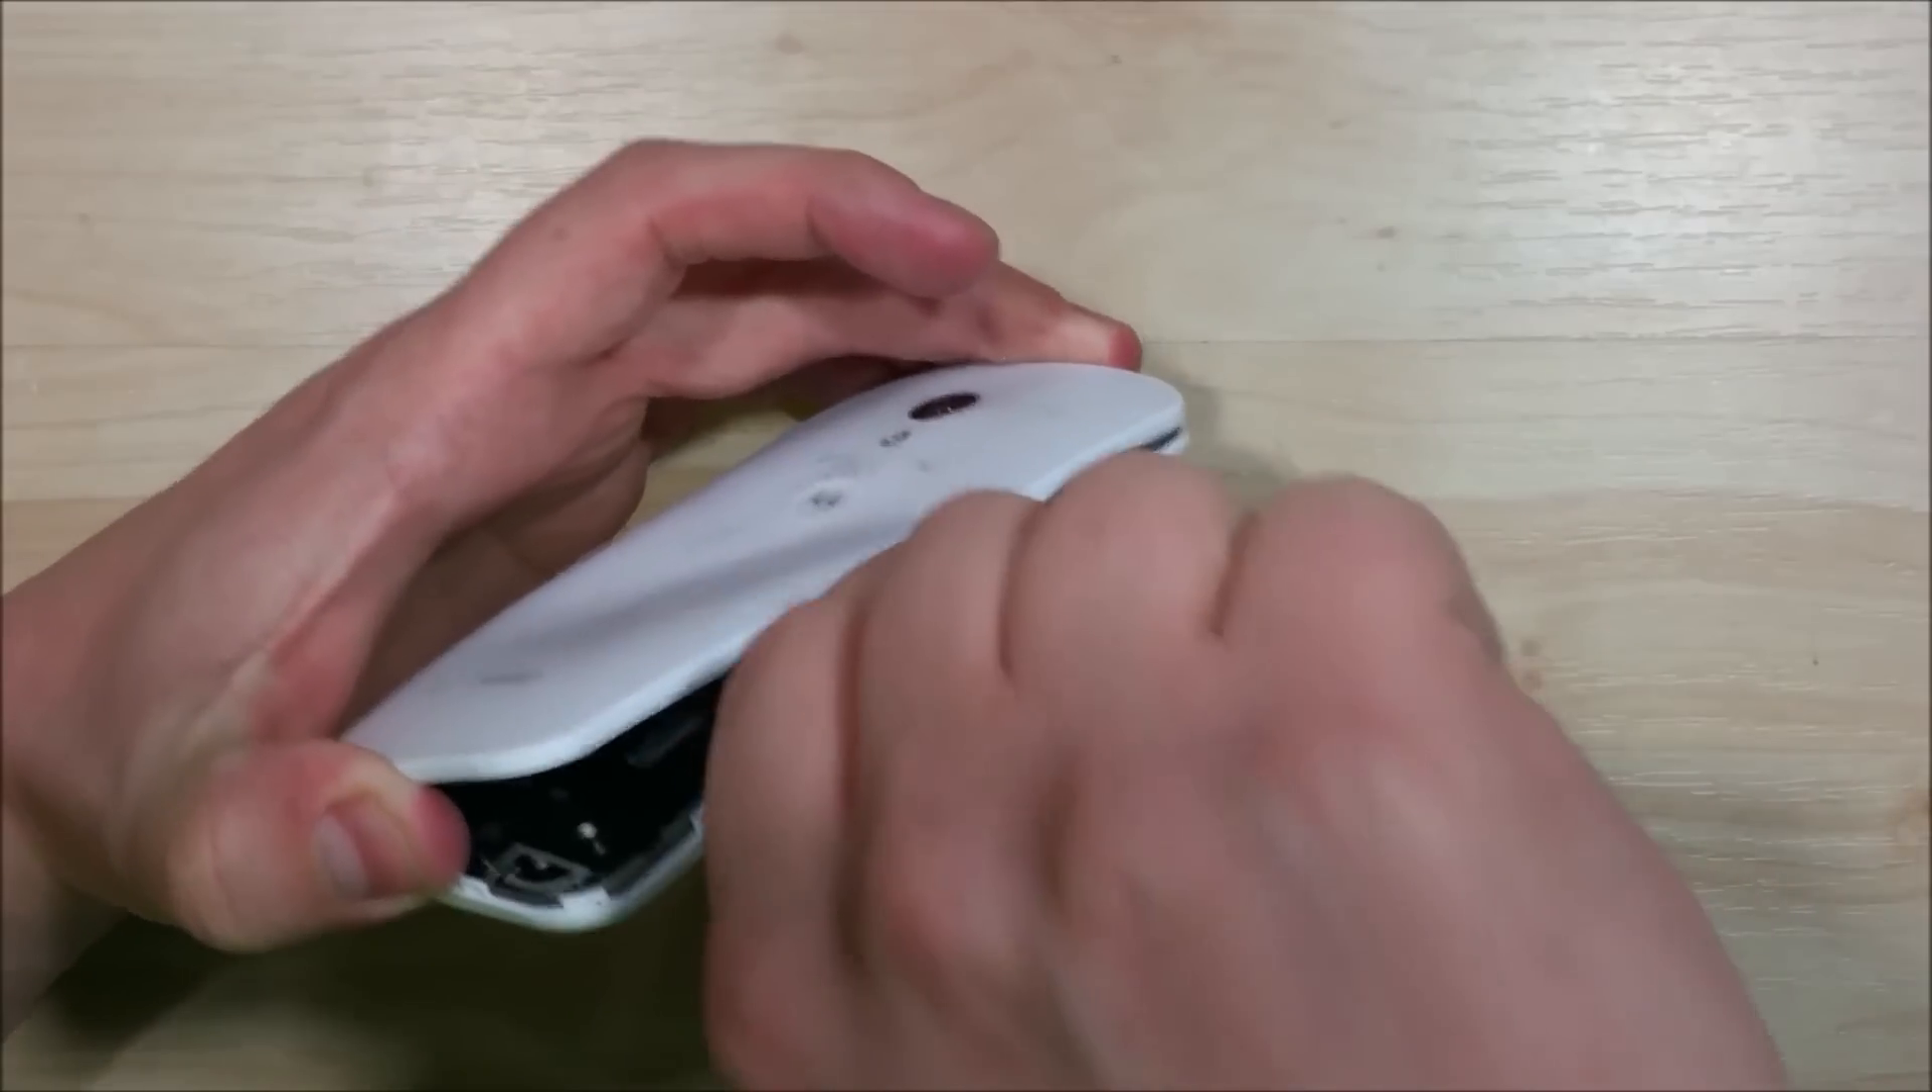You can see that the back of the phone is starting to pull itself away from the battery.